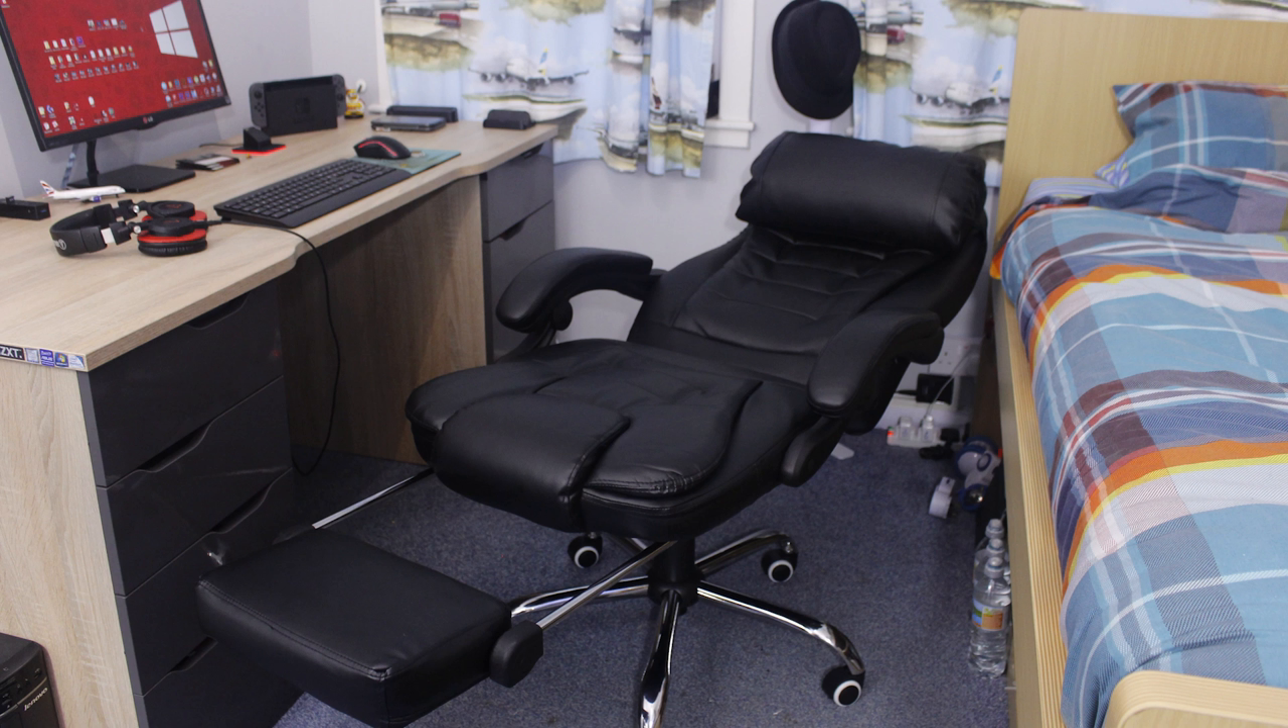And that's it. The chair is assembled.